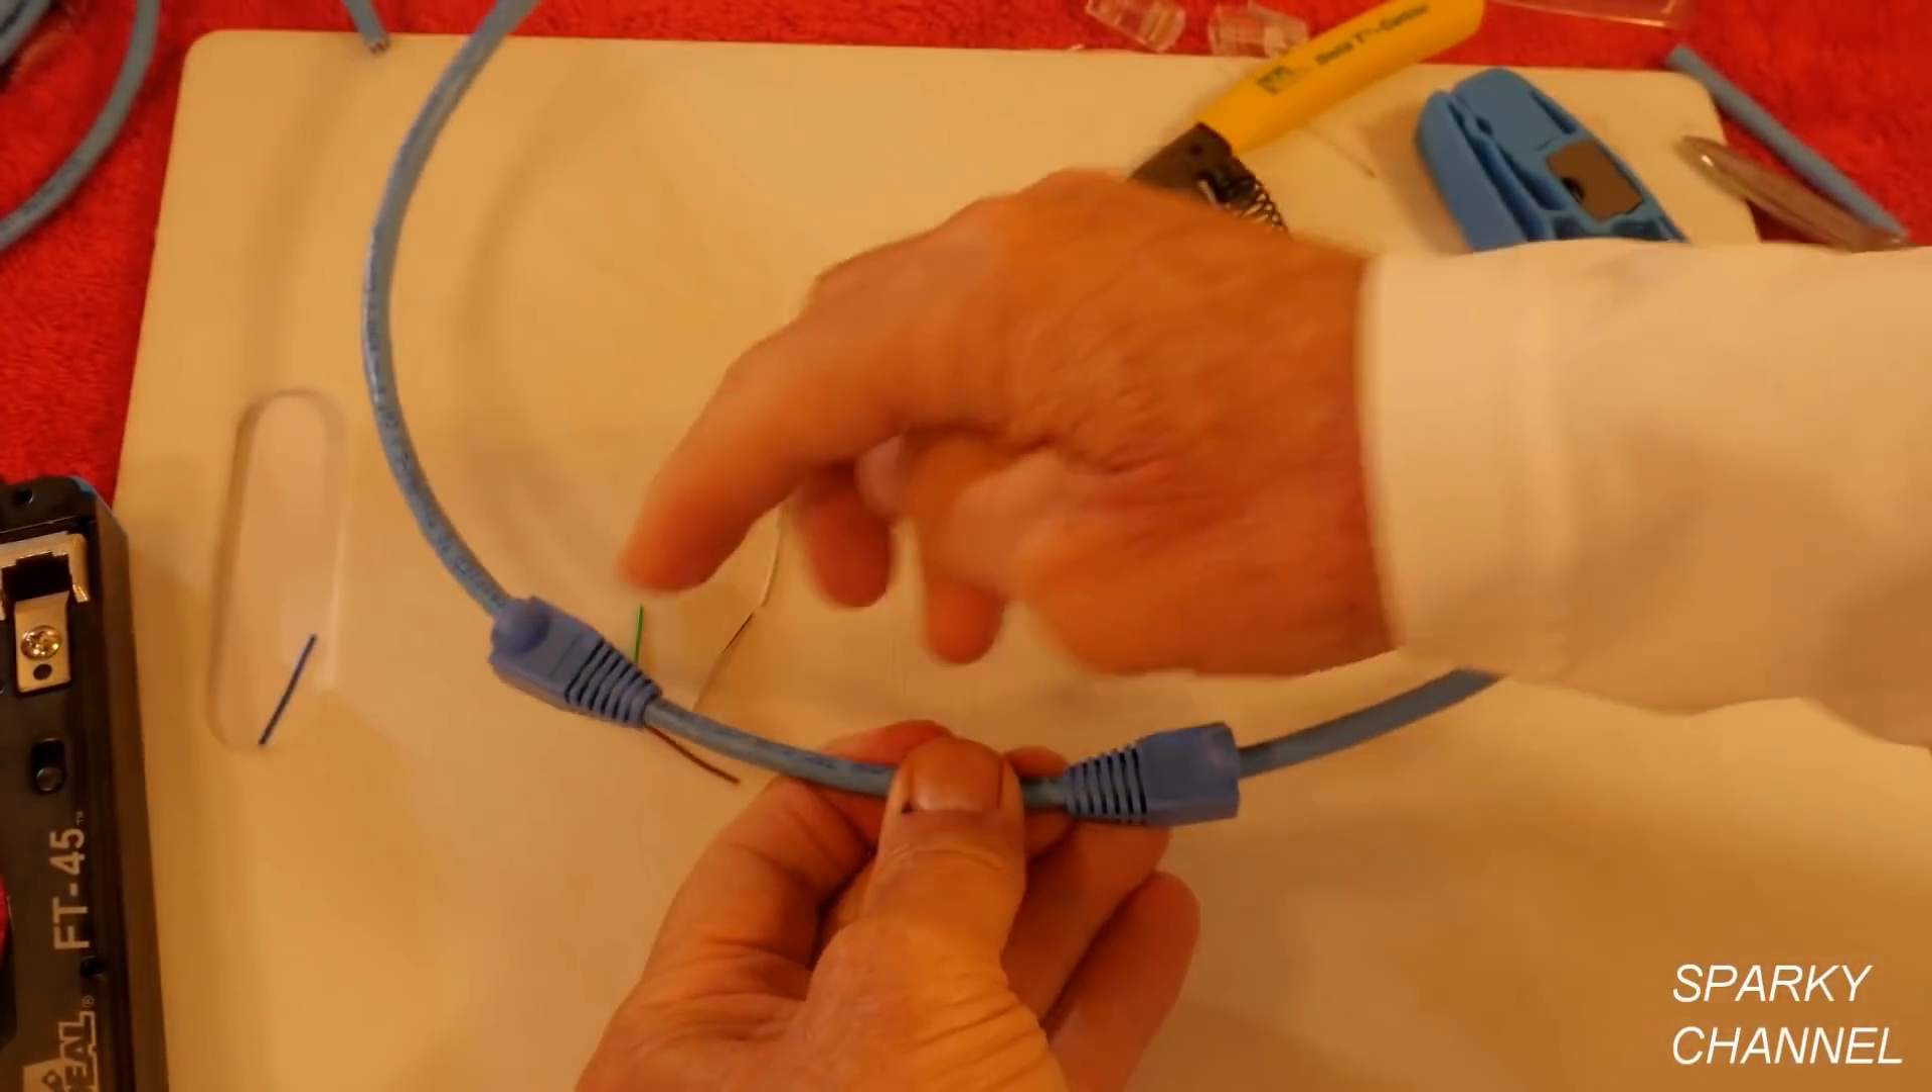You see, you got both your strain relief boots in place now, ready to go.